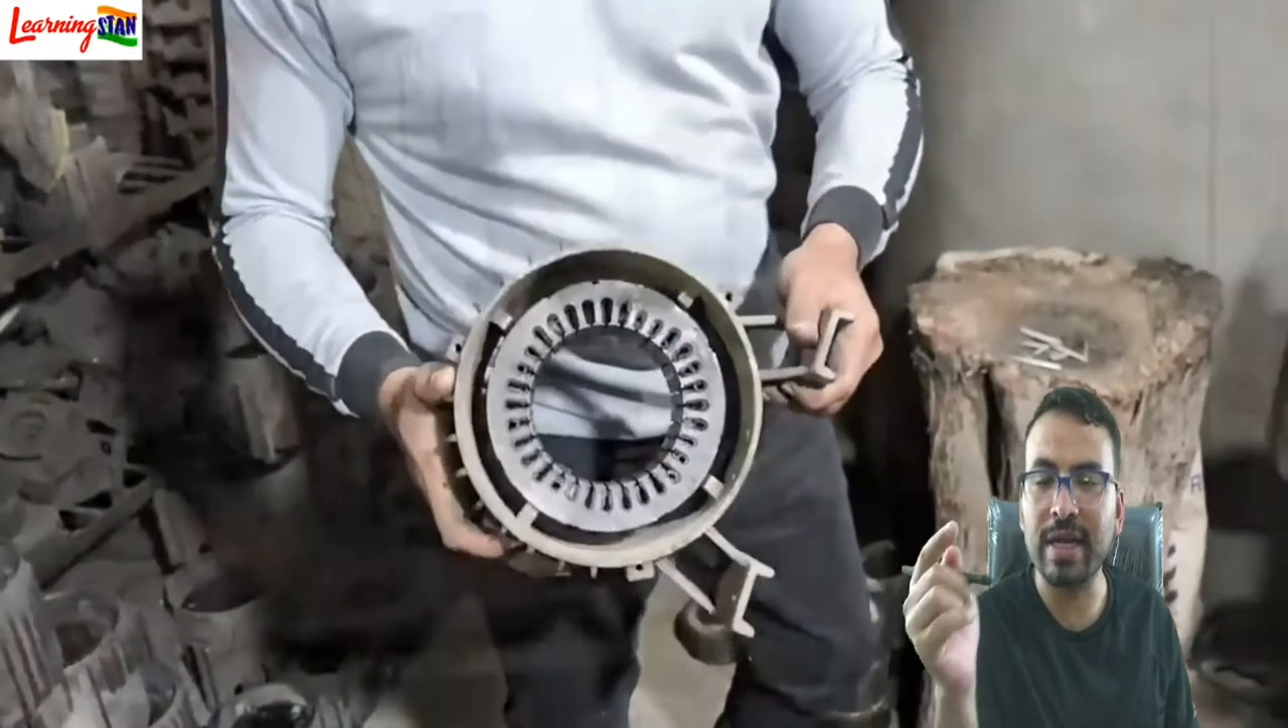आर्मेचर frame के अंदर fix हो चुका है अब बस इसमें हमें क्या करना है windings डालने है।